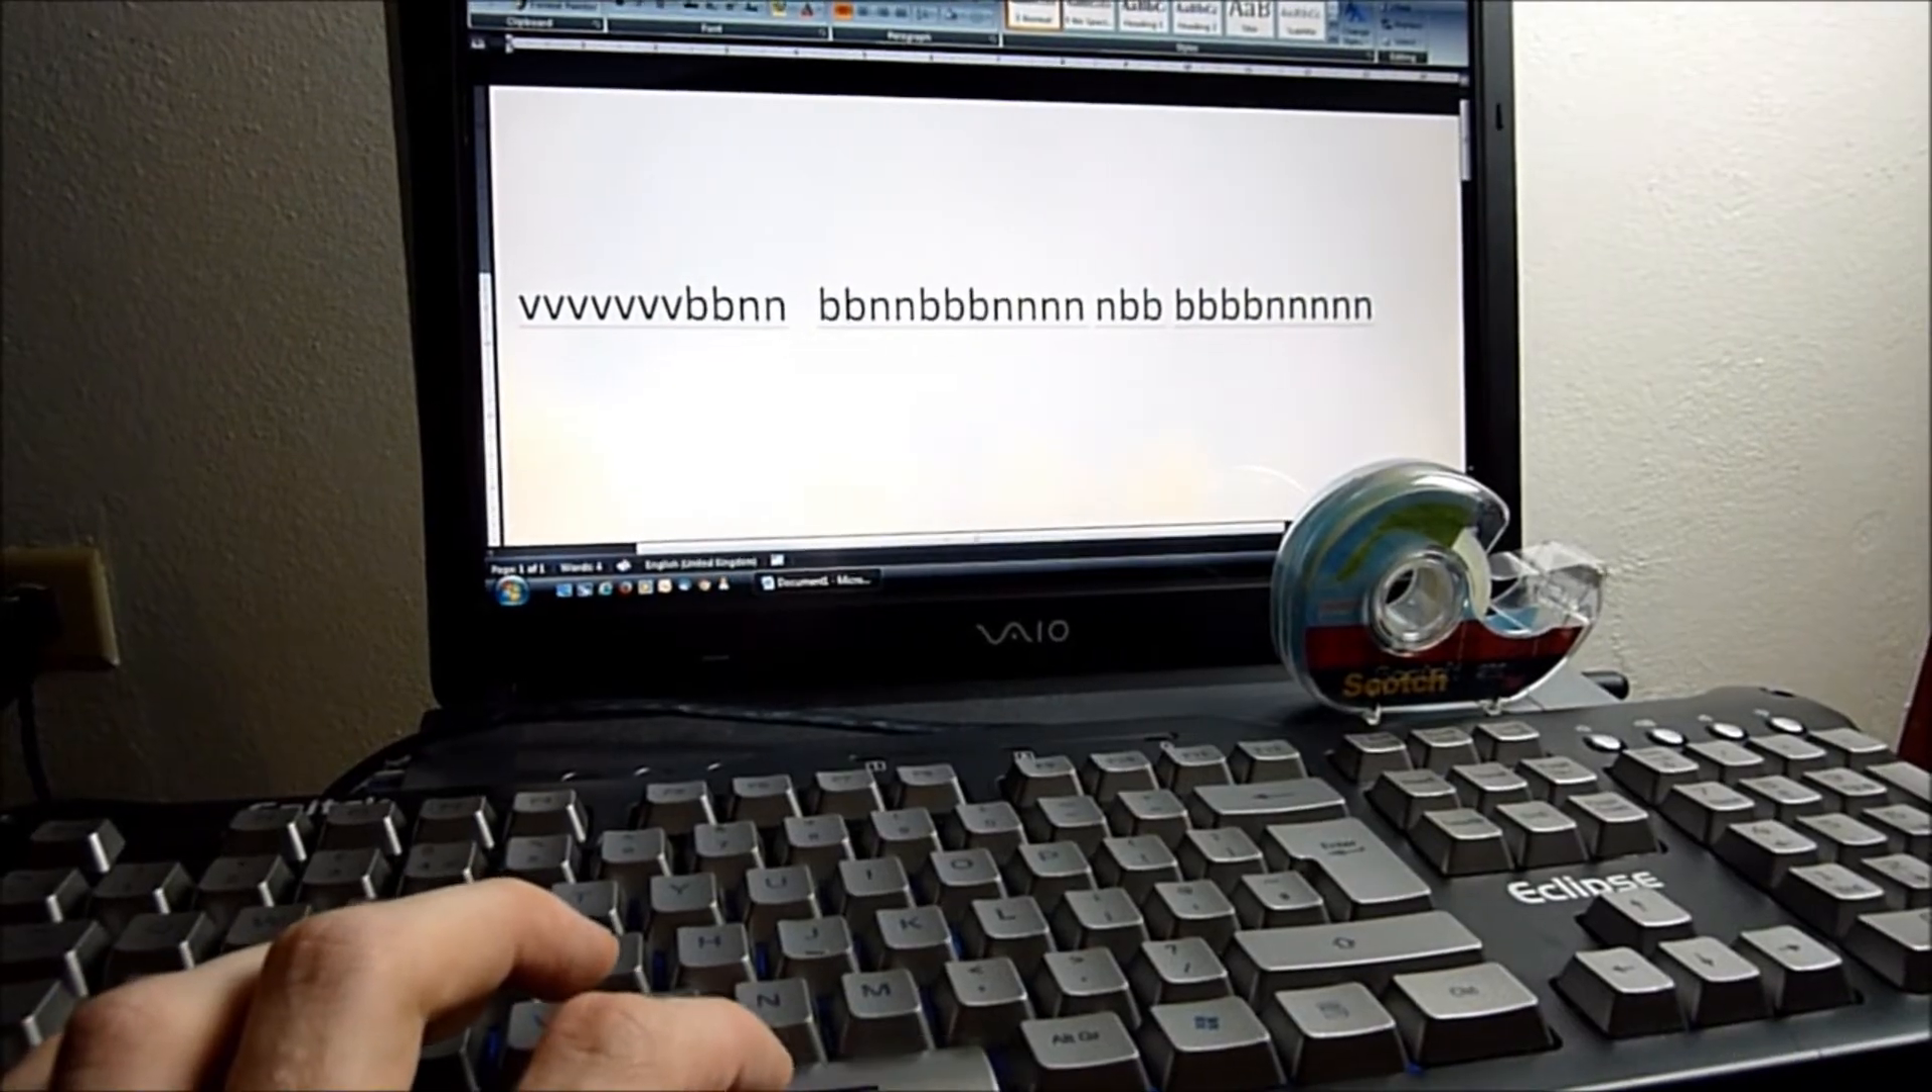So the keyboard is now assembled.